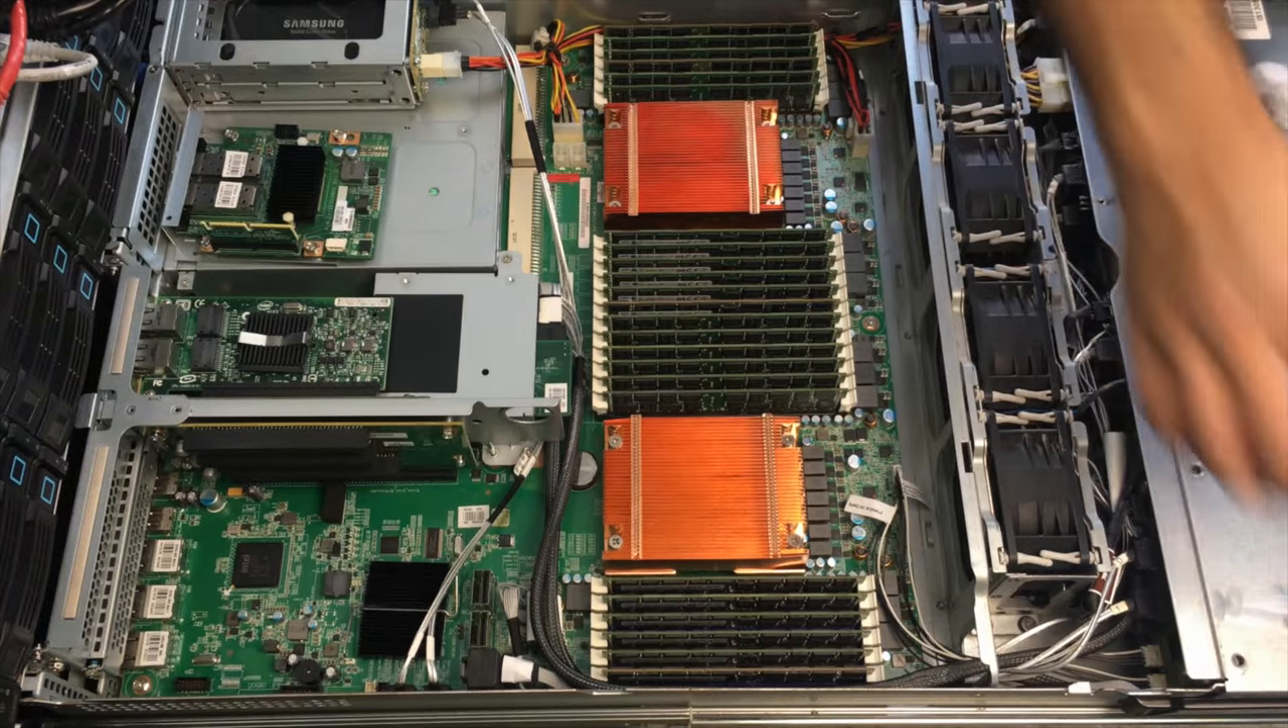All right both uh heat sinks are in place.